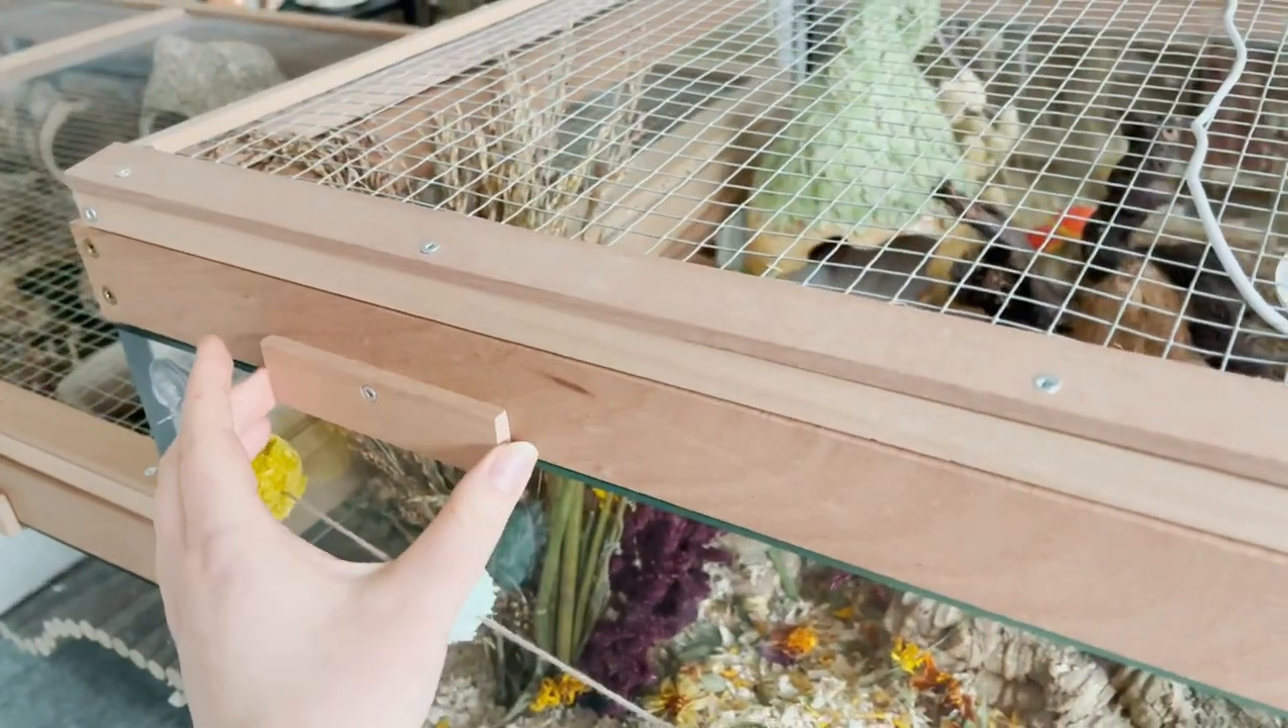As you can see in the next clip I did end up adding some smaller wood pieces on the outside that hold the lid in place so it doesn't slide around as much.